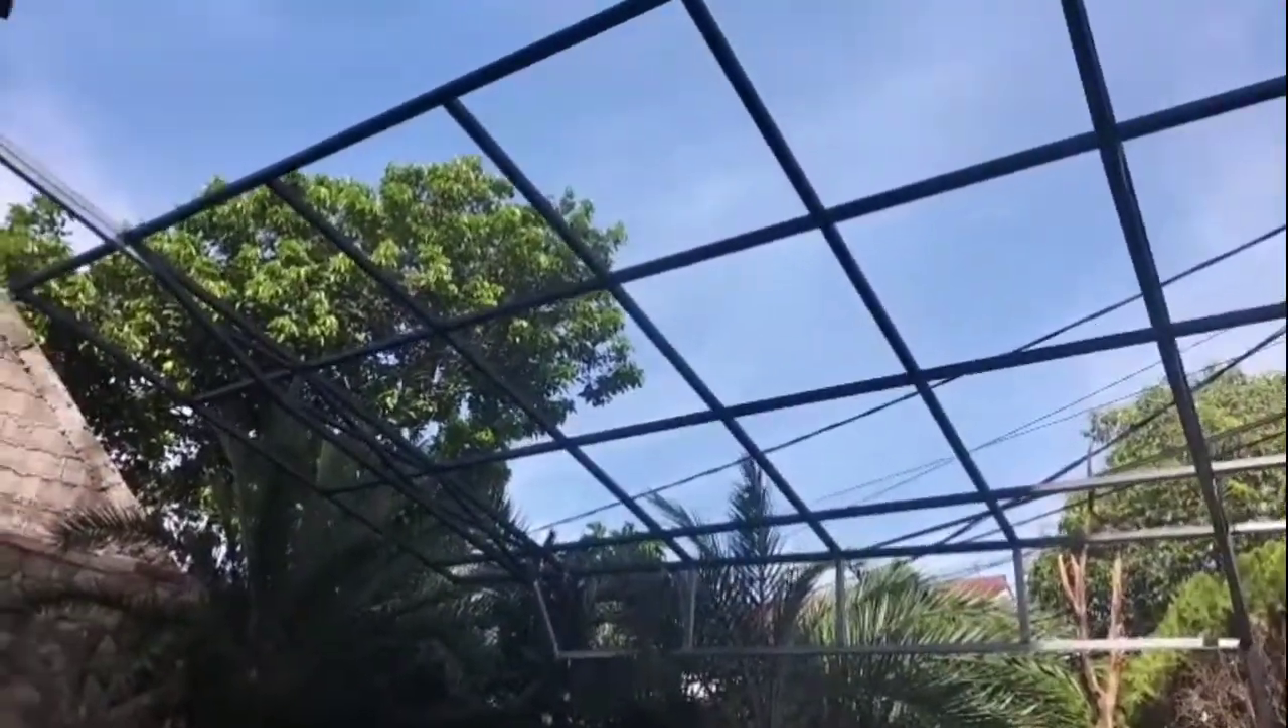Ini rangka kanopinya sudah terpasang ya.